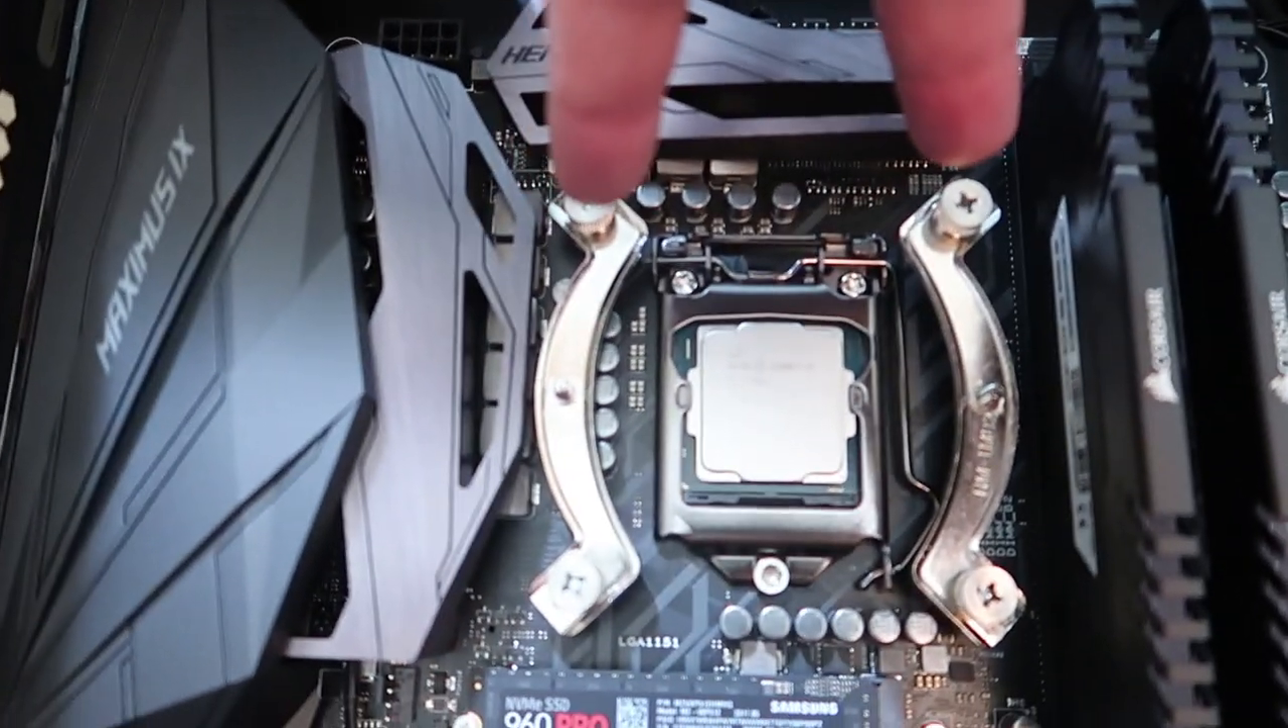So I just mounted the brackets as you can see right there.